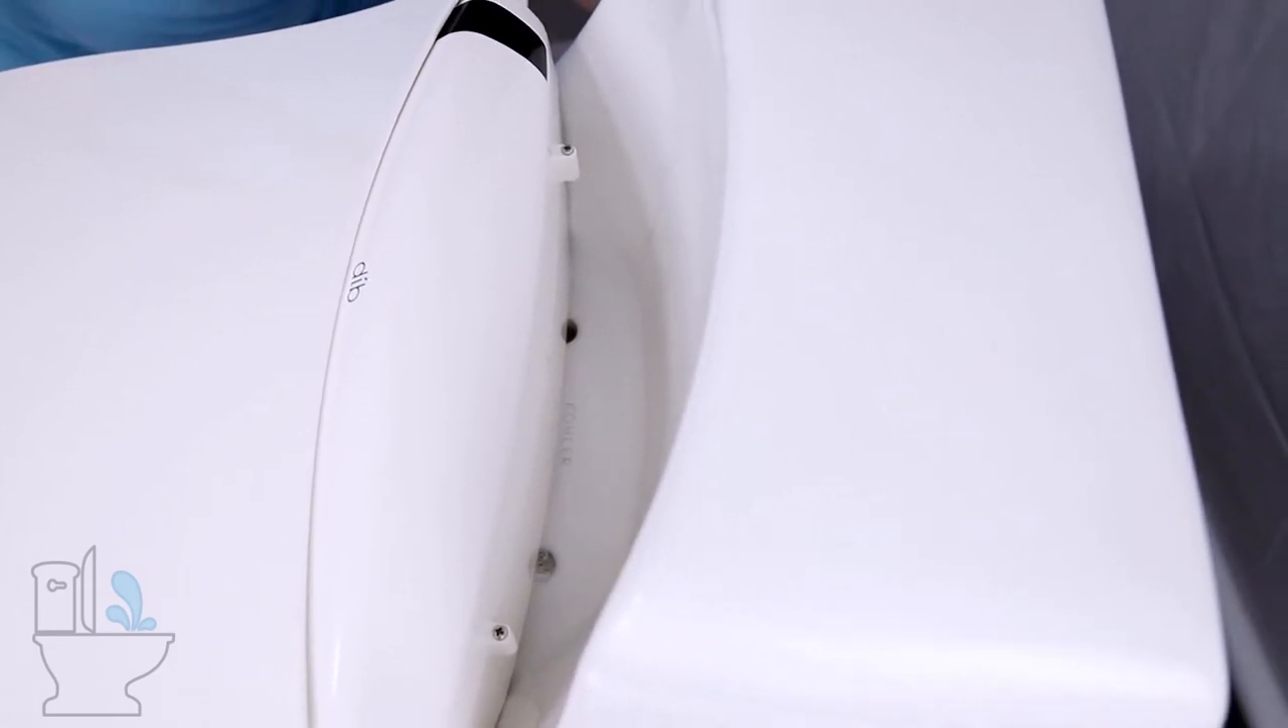So because the sides of the bidet seat hit the sides of this French Curve, the bidet seat is not able to slide back far enough to clip into the mounting plate.